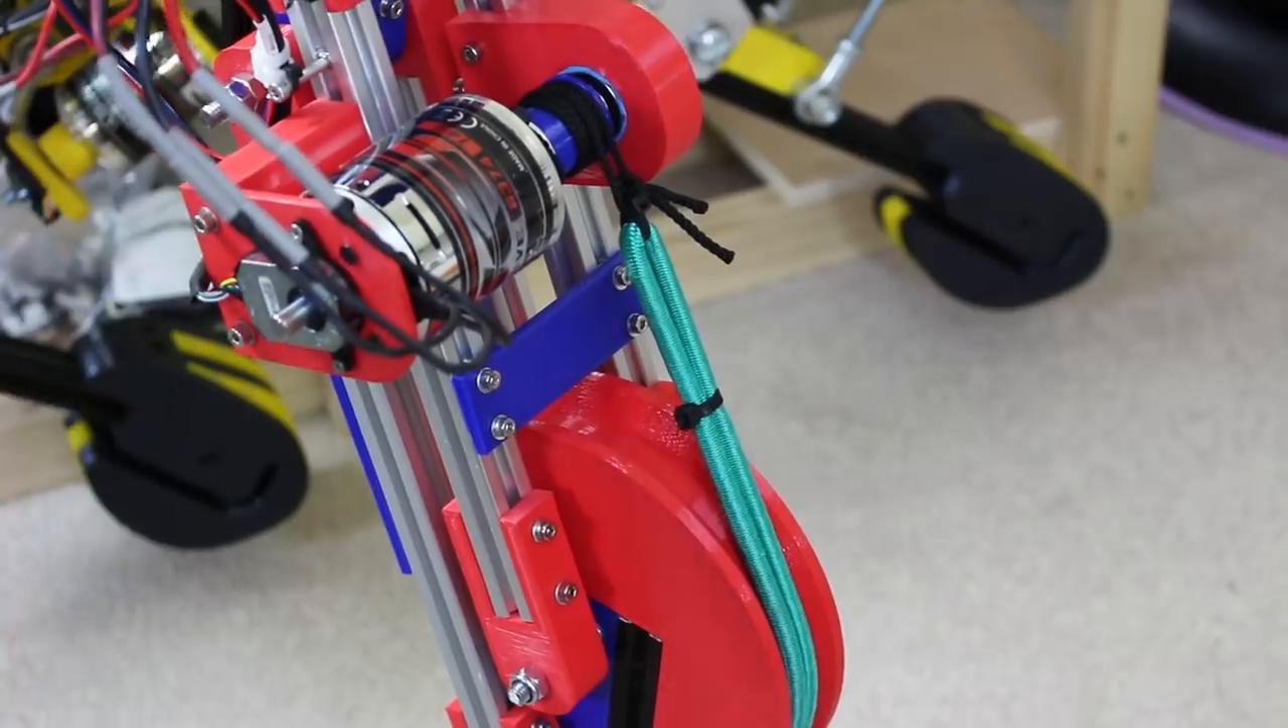So you can see now i've got the string wrapped around the pulley and the tendon as it was before so the motor's now holding.